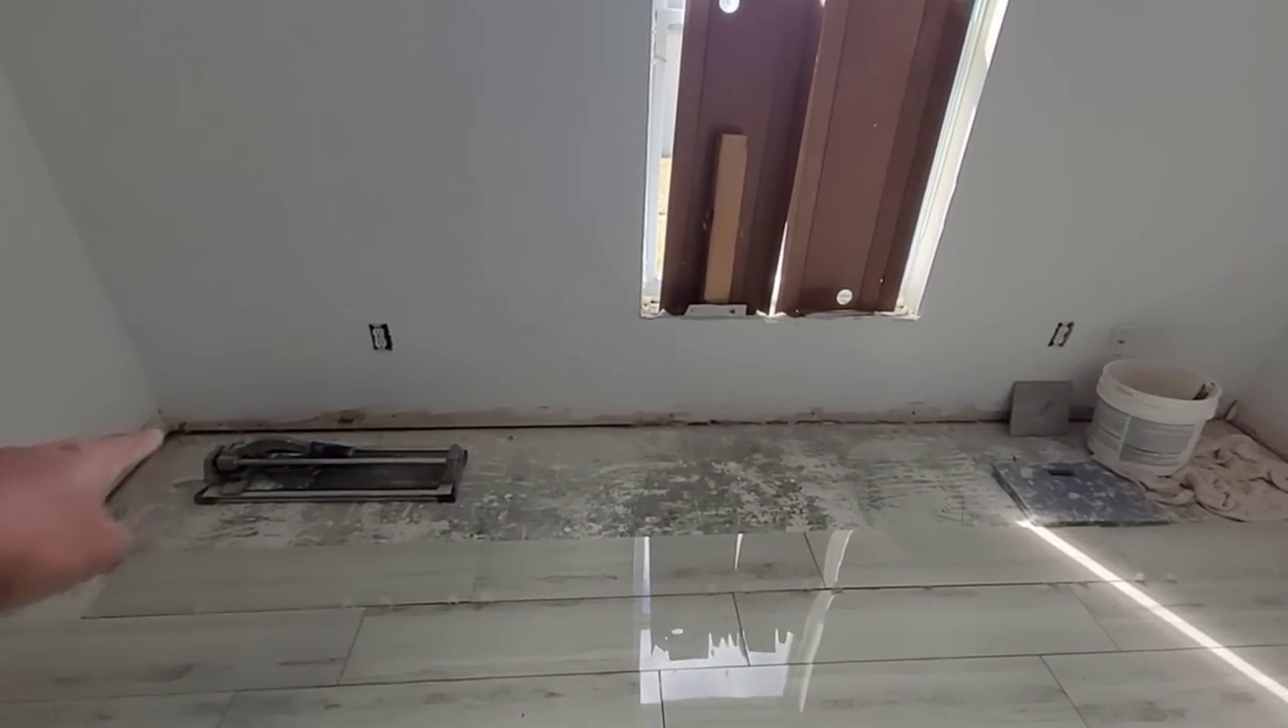We have a little piece of tile on this corner here to finish.